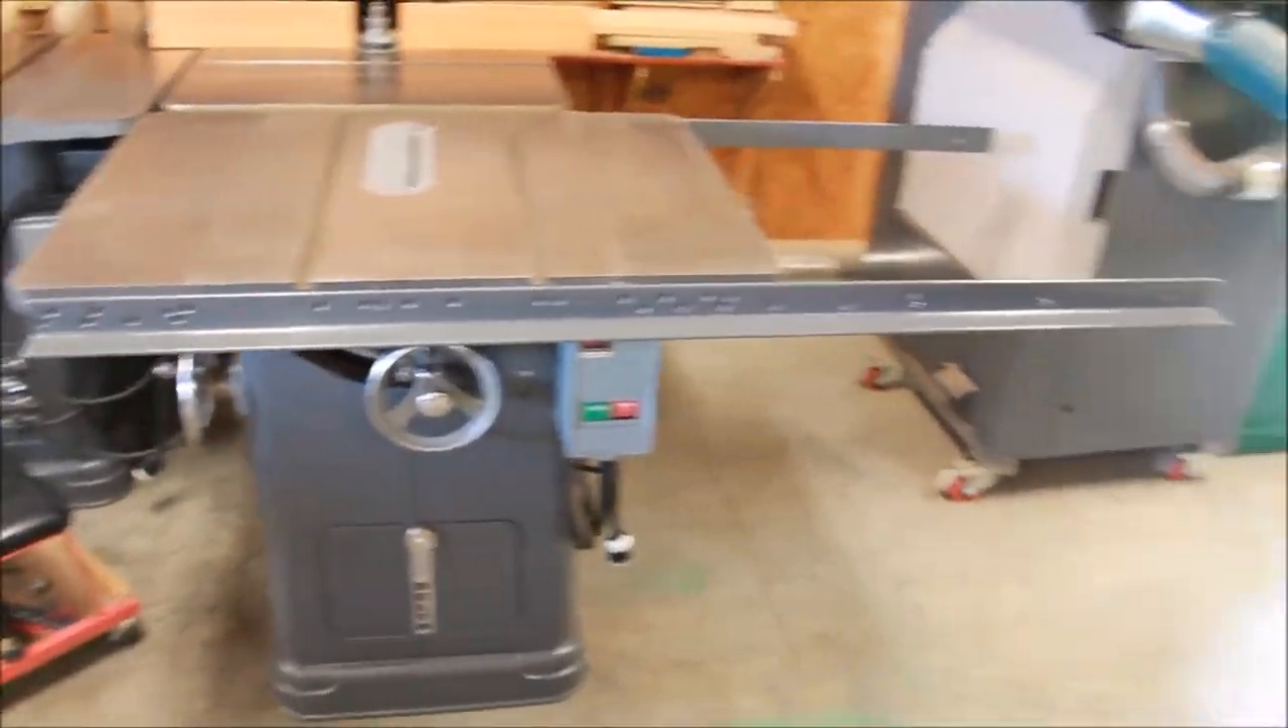The rails as well are all done. The rails are installed on the Delta Unisaw.